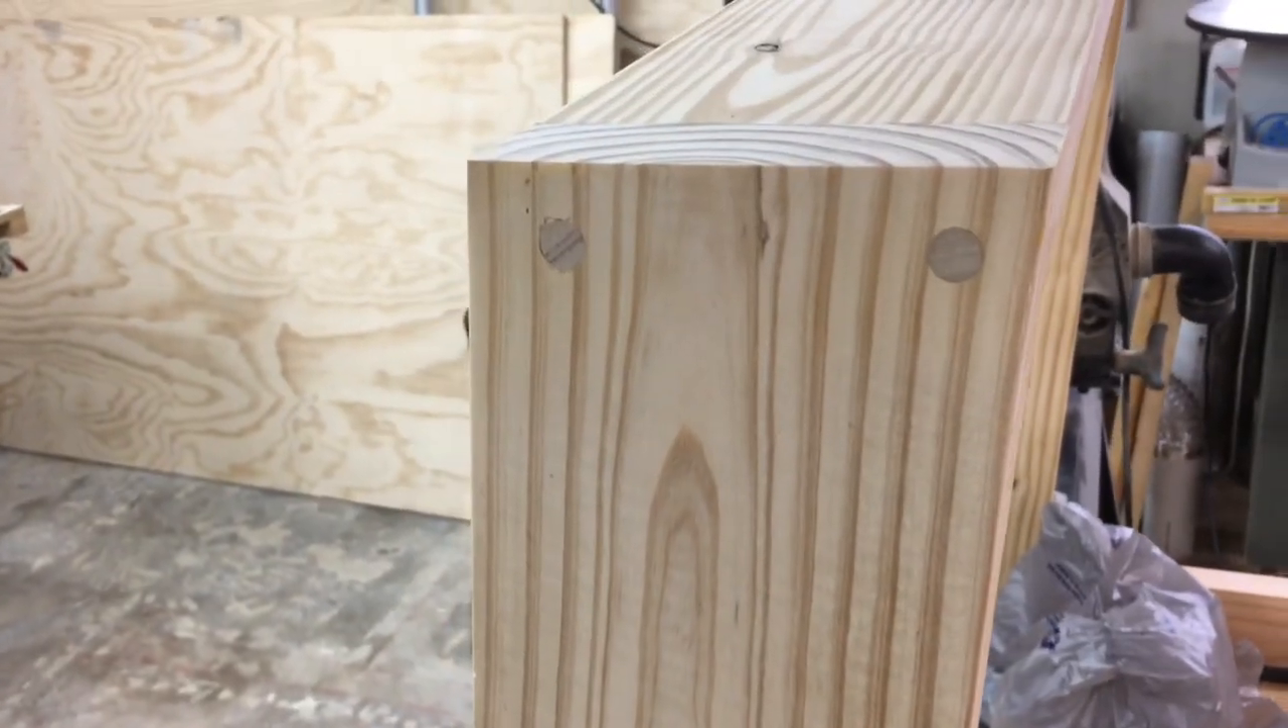I want to give you one quick look at the finished table legs and this is the bottom of it and you can see the dowel rods there that are pinned that hold that base in position.